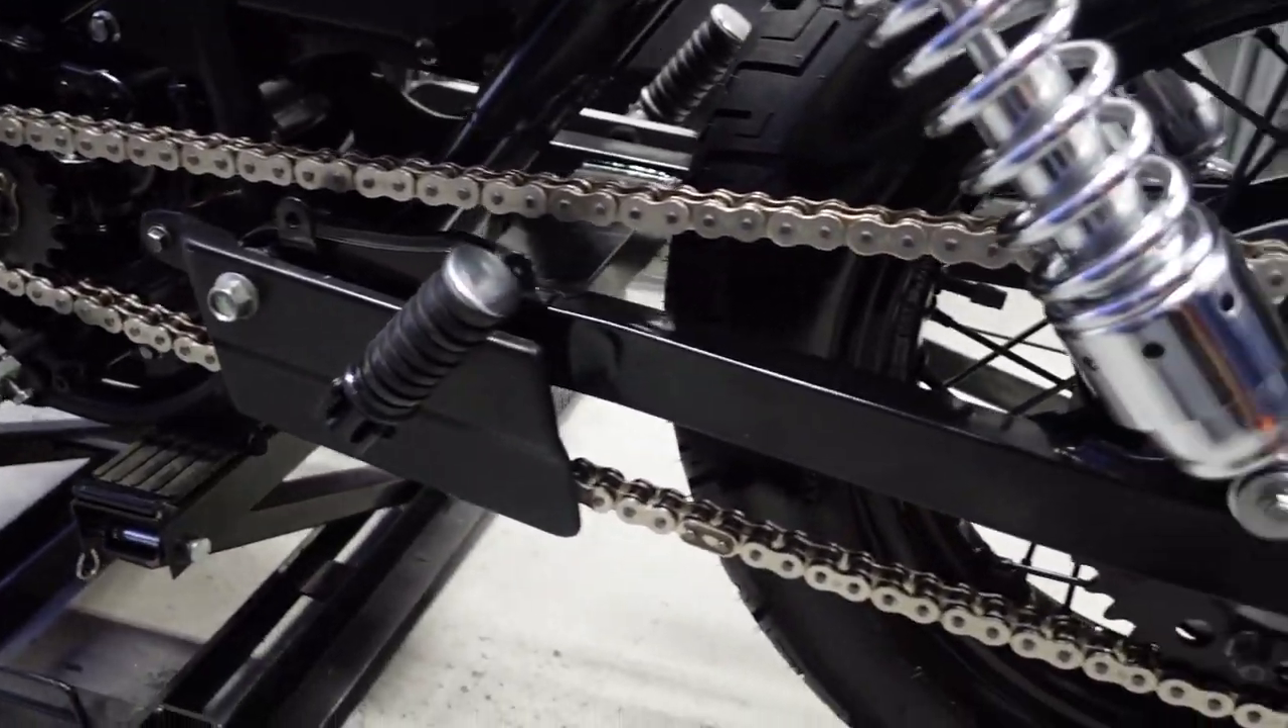All right I got the chain installed. Took a little while because I had to get this wheel forward a bit.